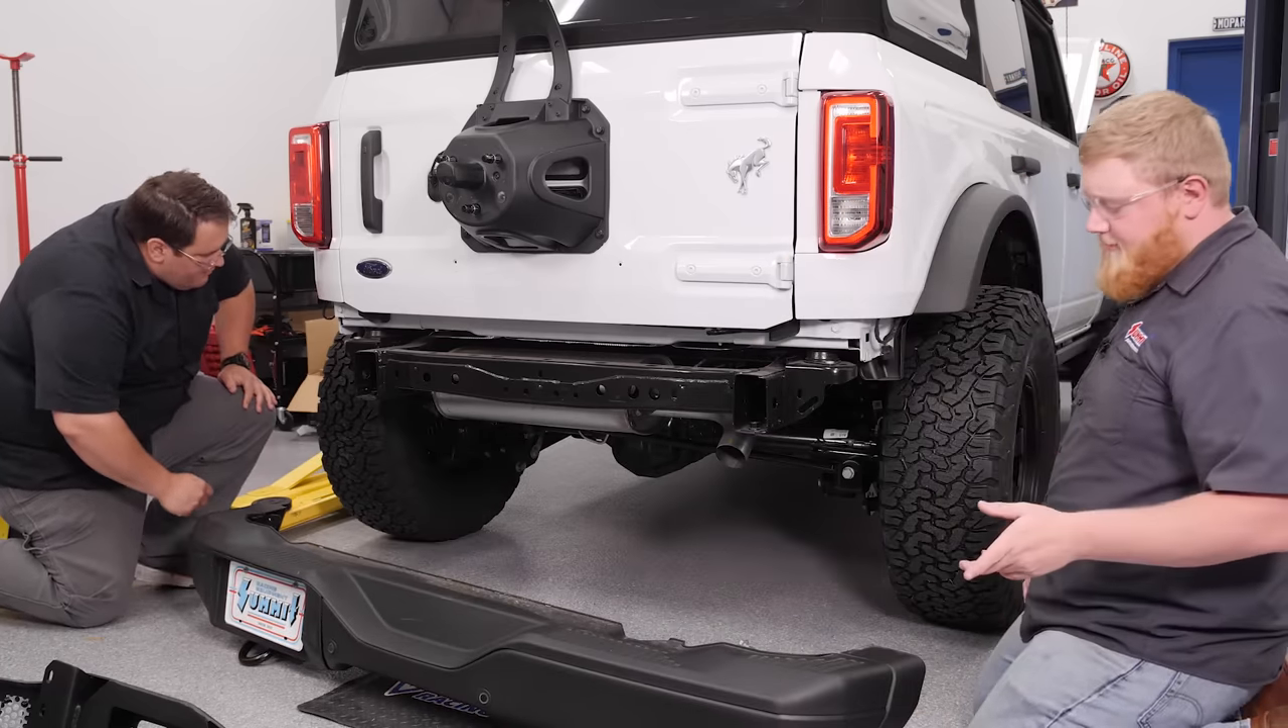Just like that, our factory bumper is removed.